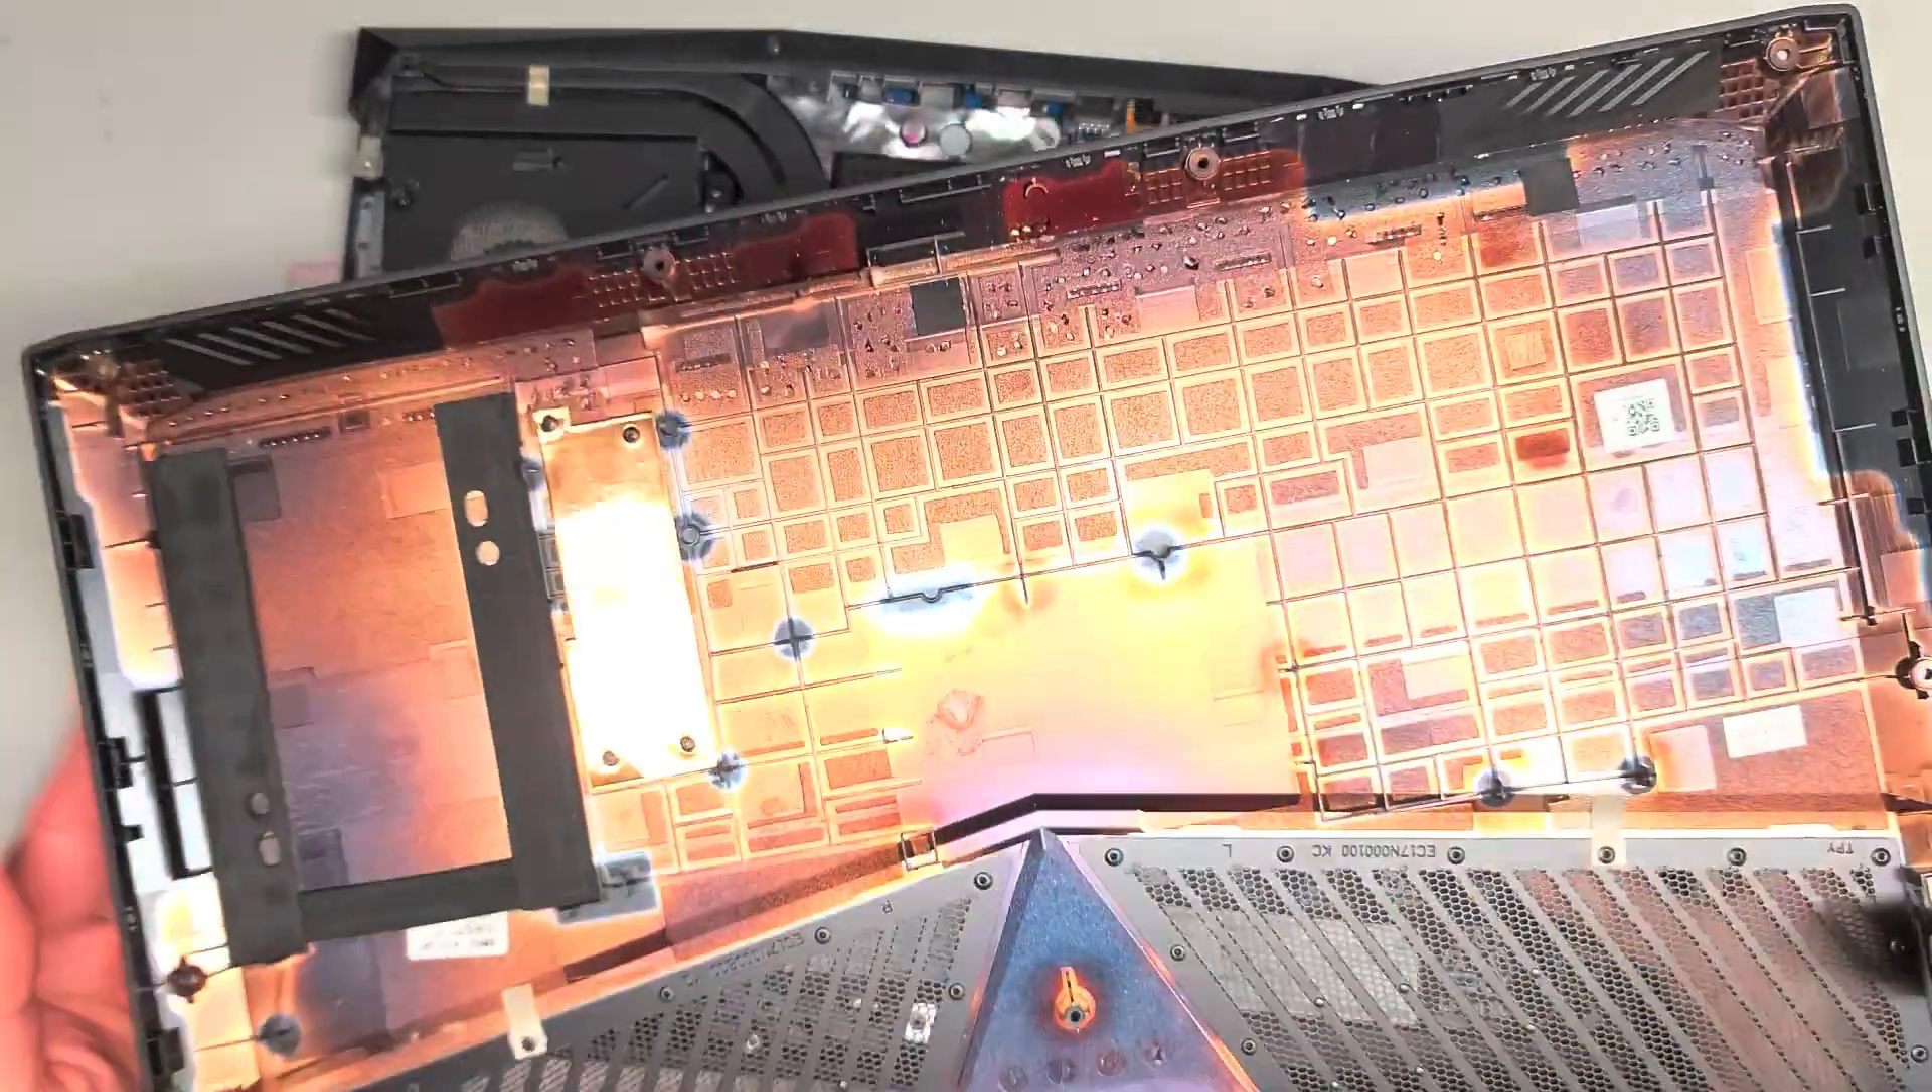We got the bottom cover off.